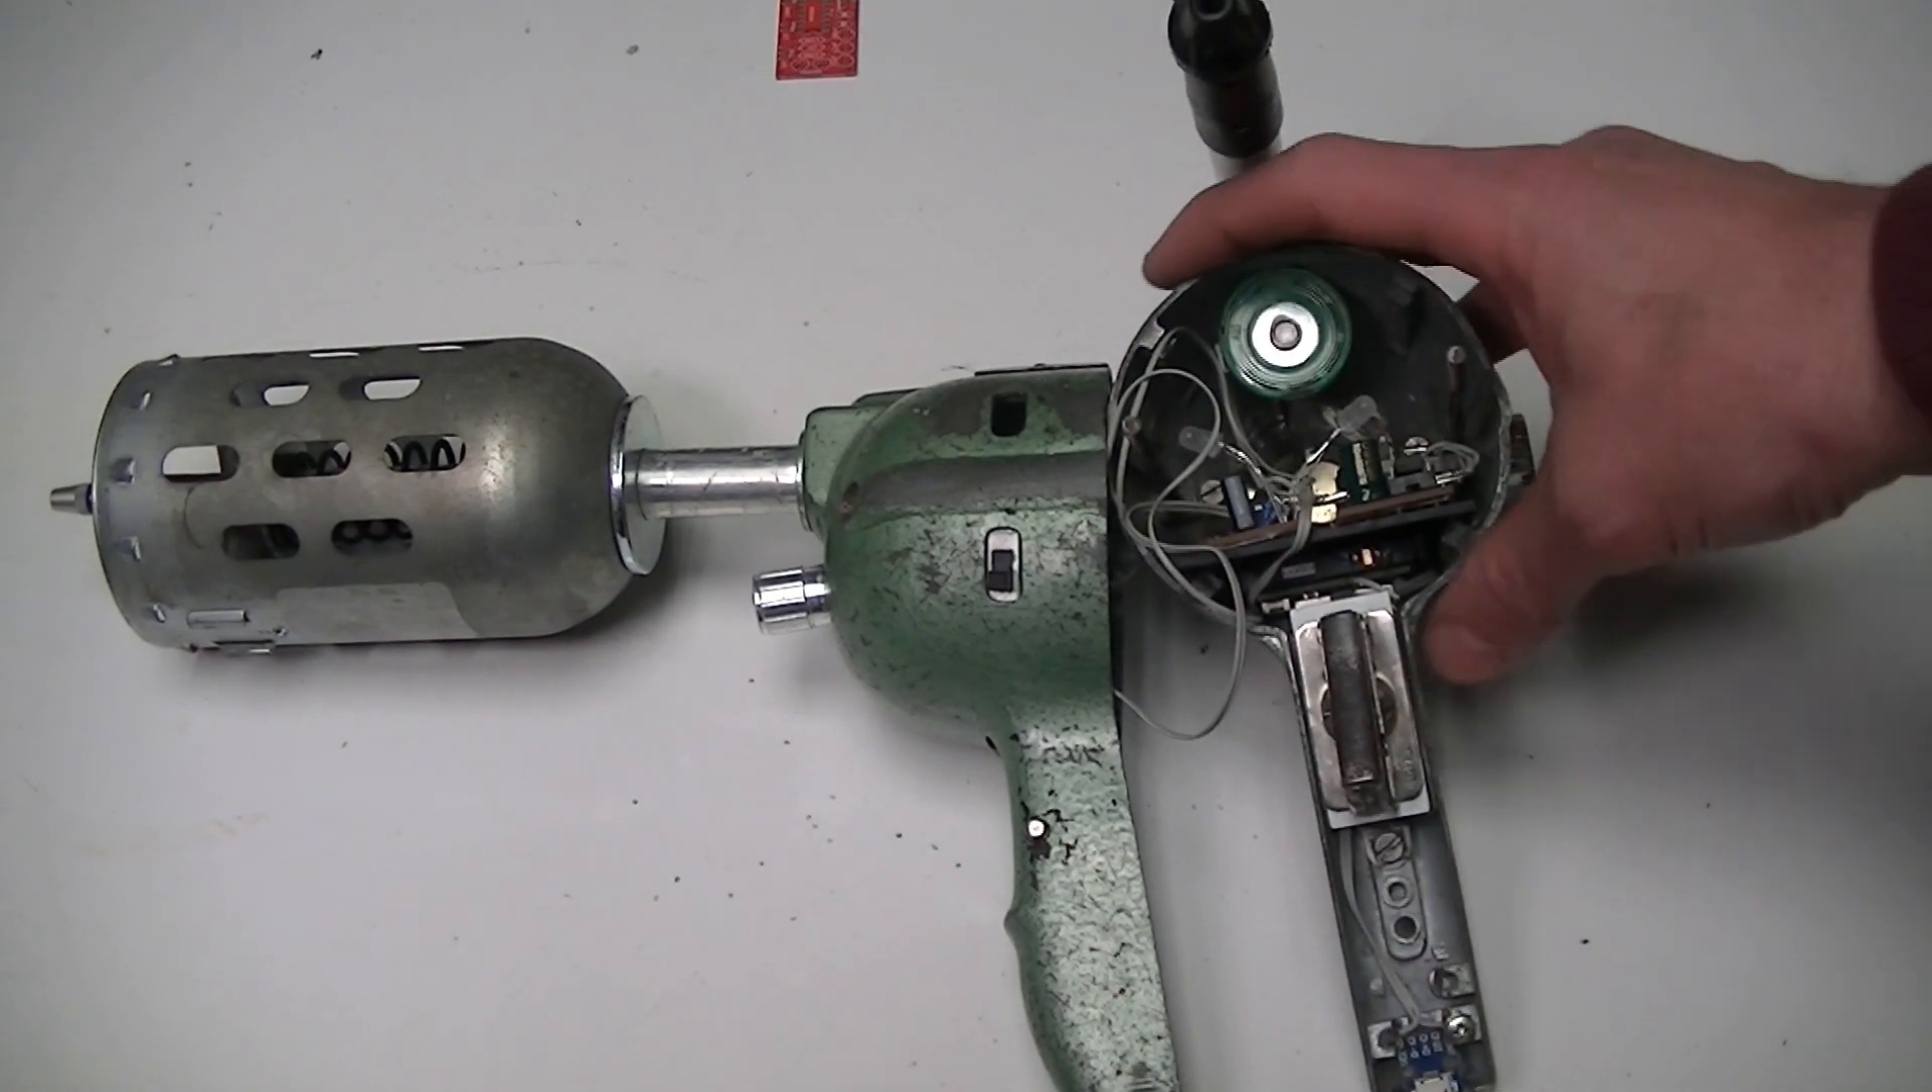I've also got the speaker mounted up the top there.